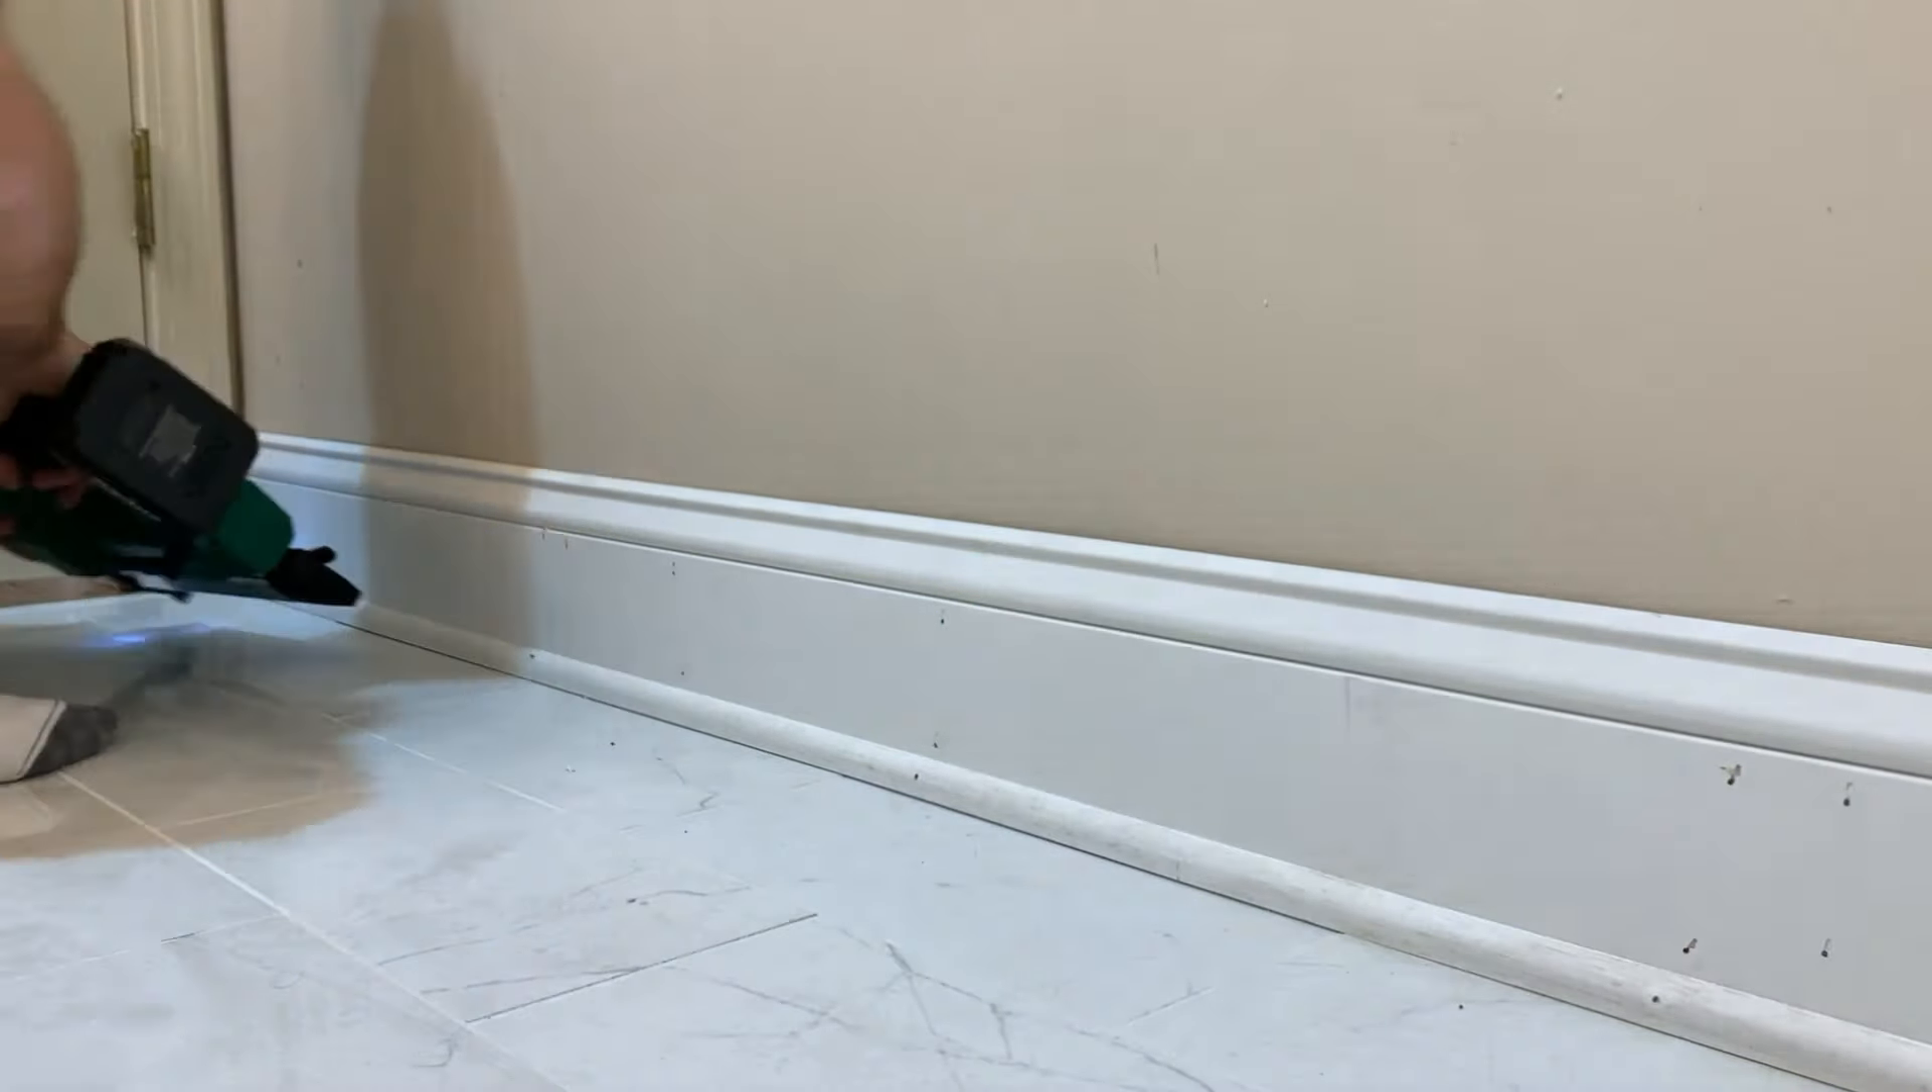From there, I threw up some baseboards and shoe molding to complete the look of the floor.